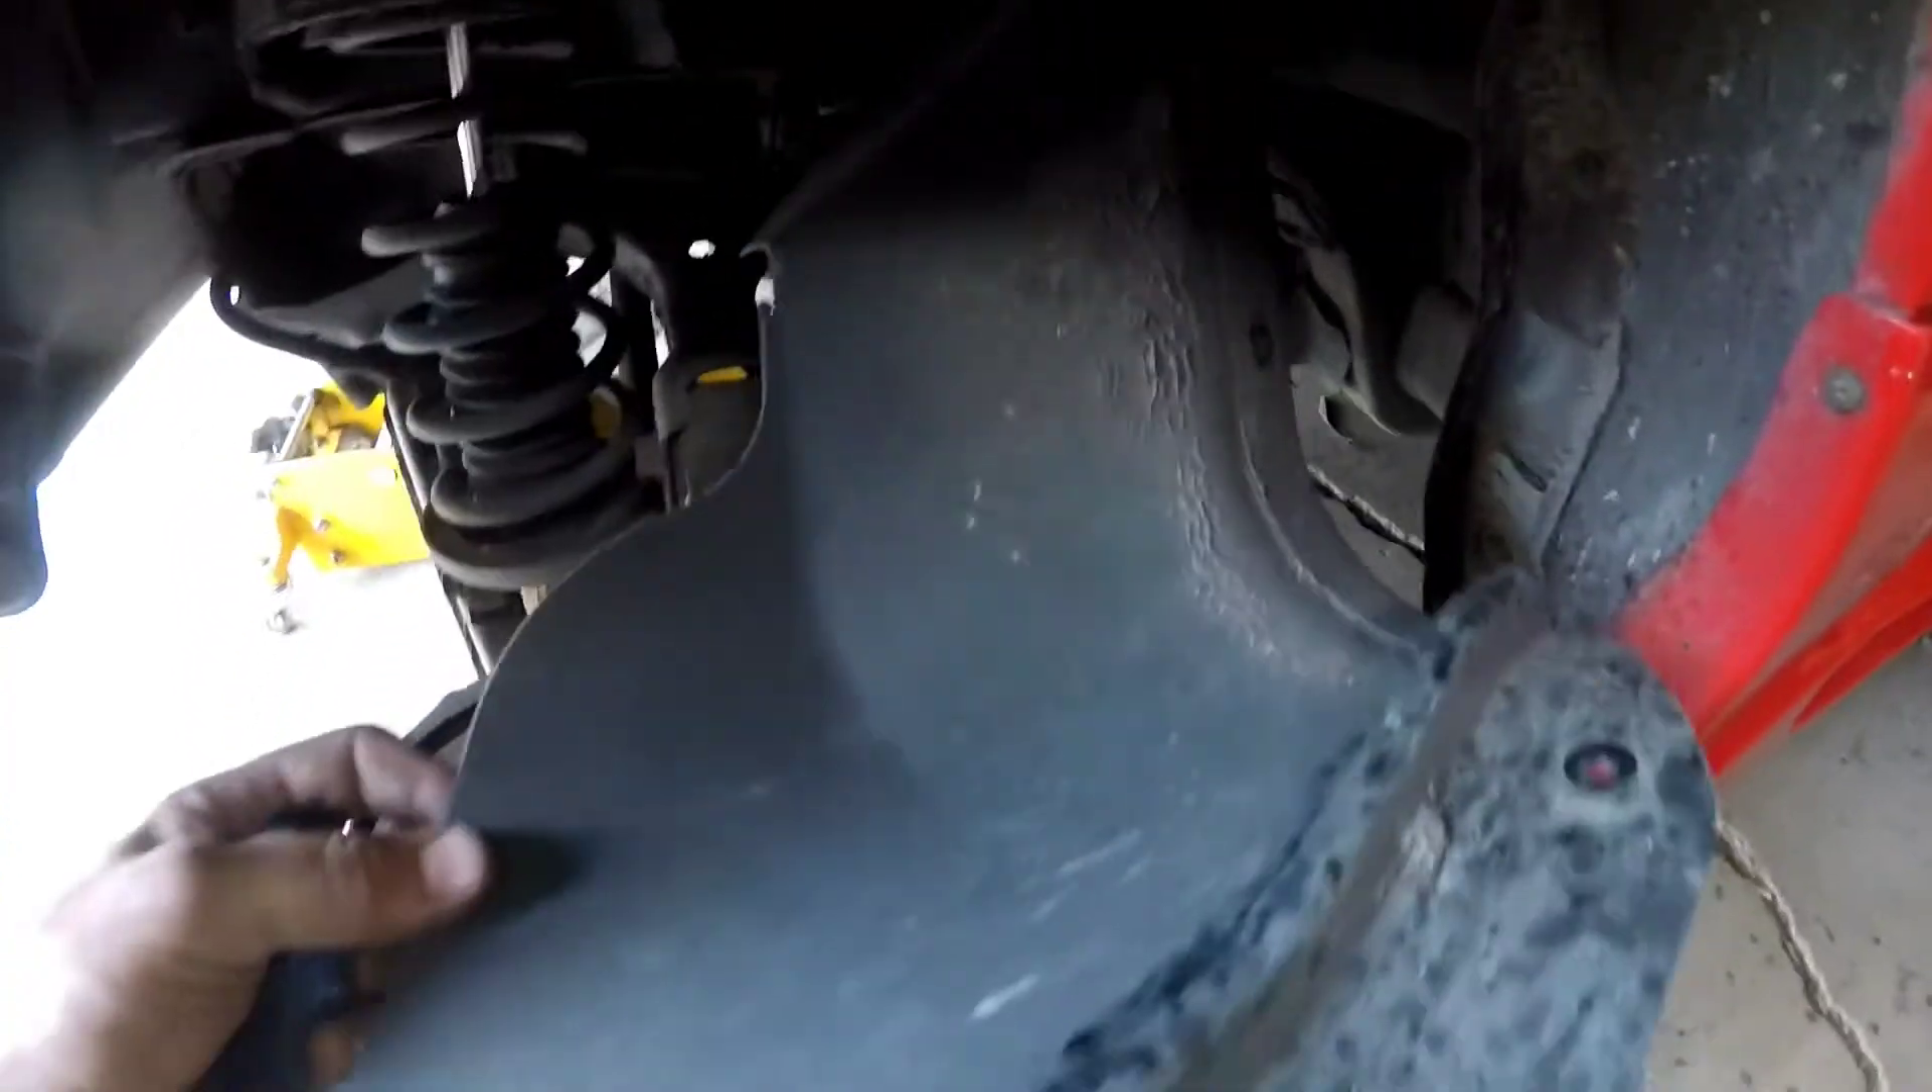I've worked on some chassis that already had these inner fenders taken off but this one didn't.